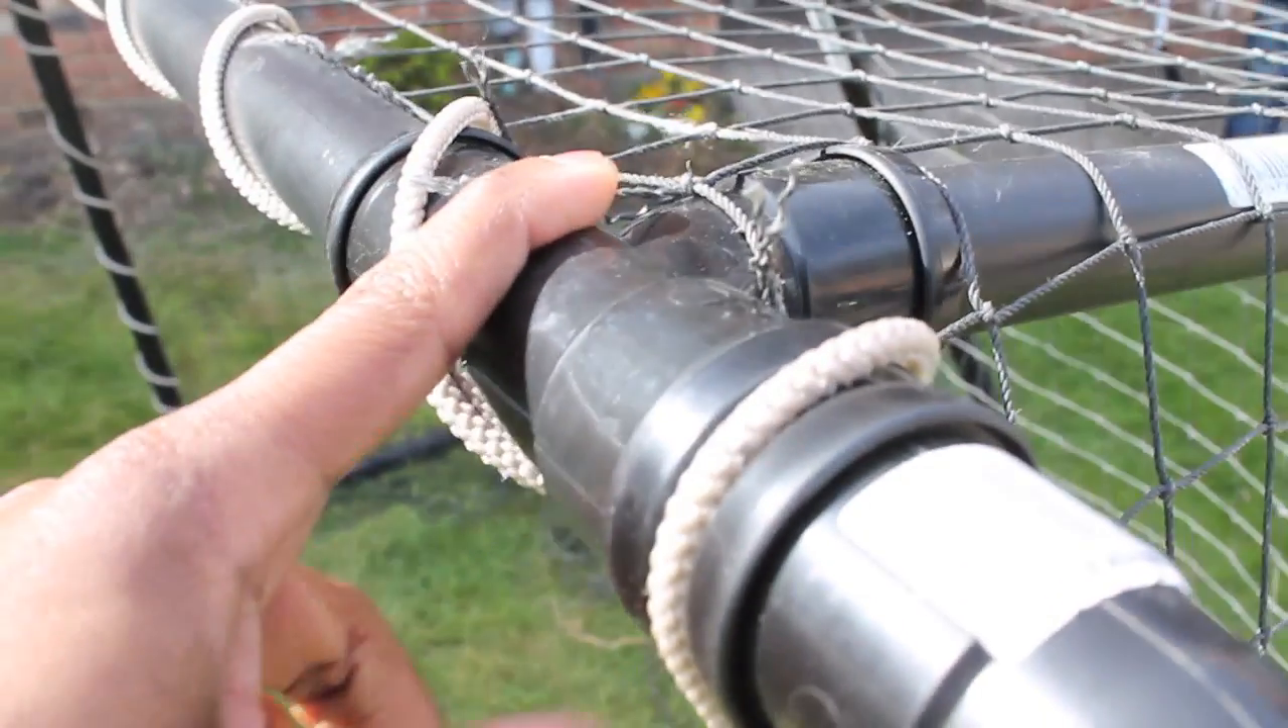You can see that we've just threaded some cable through the net and around the tubing to keep the net attached to the goal itself.